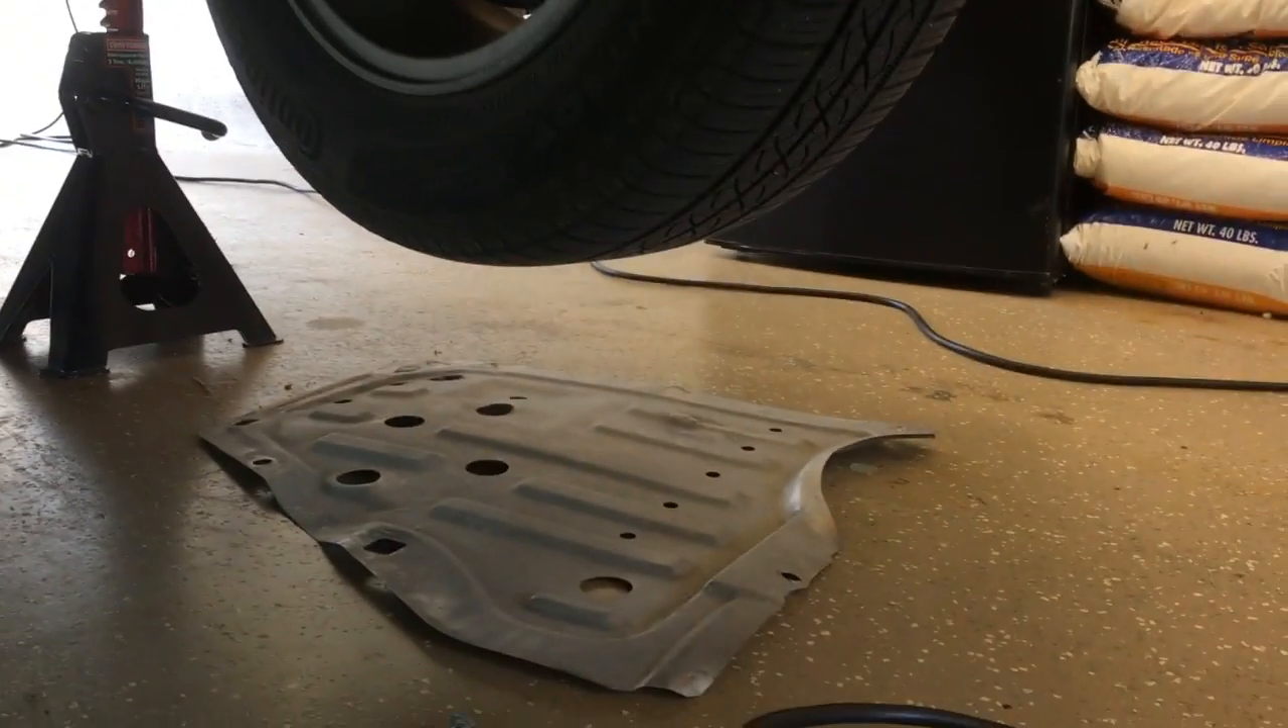Okay, so I've removed the metal pan that was in the middle.